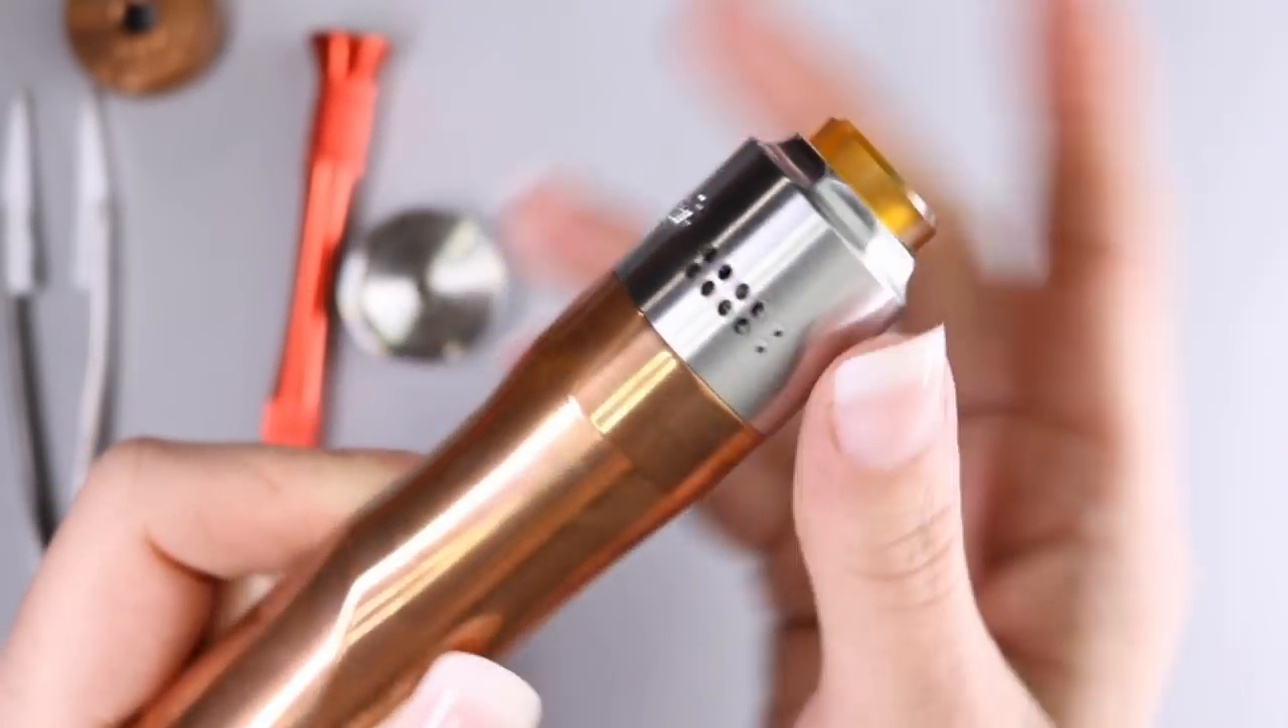Let's go ahead and put that top cap on. And you'll see there it slides right up to the copper there and butts up against it.